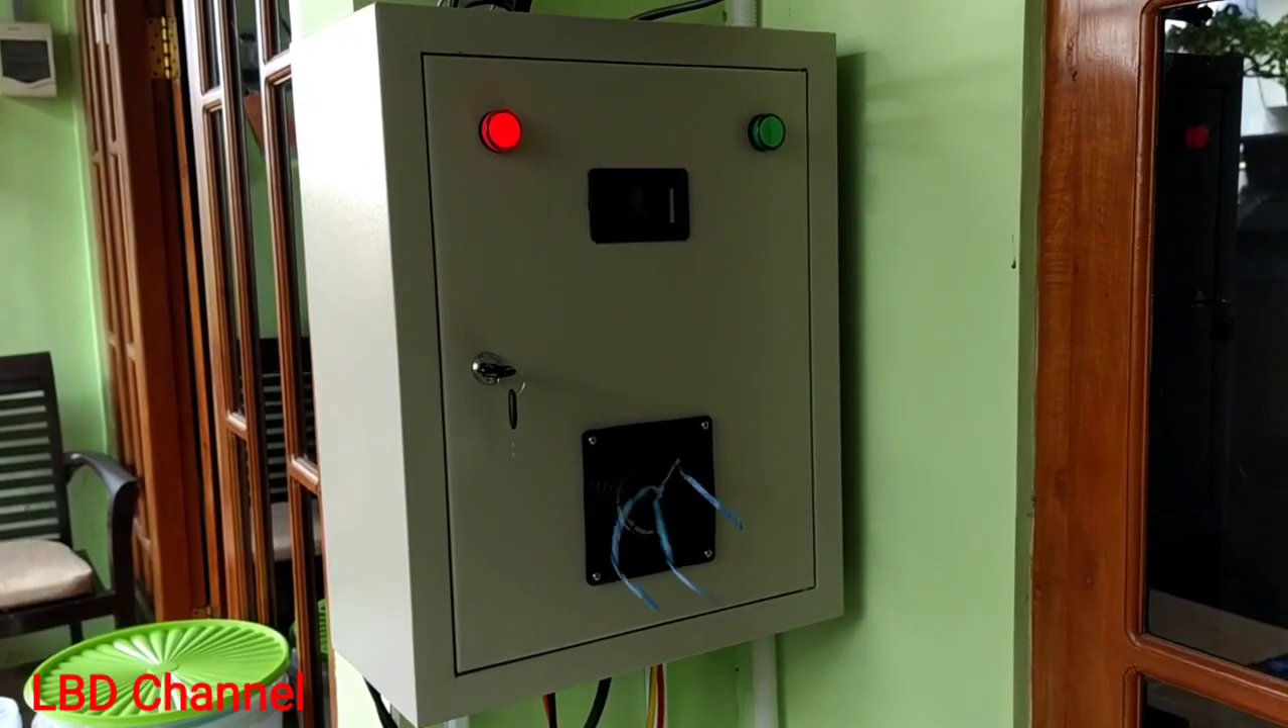Sekarang Untuk Box Panel Sudah Selesai Dipasang Termasuk Kabel Kabel Dan Meletakkannya Di Dinding.